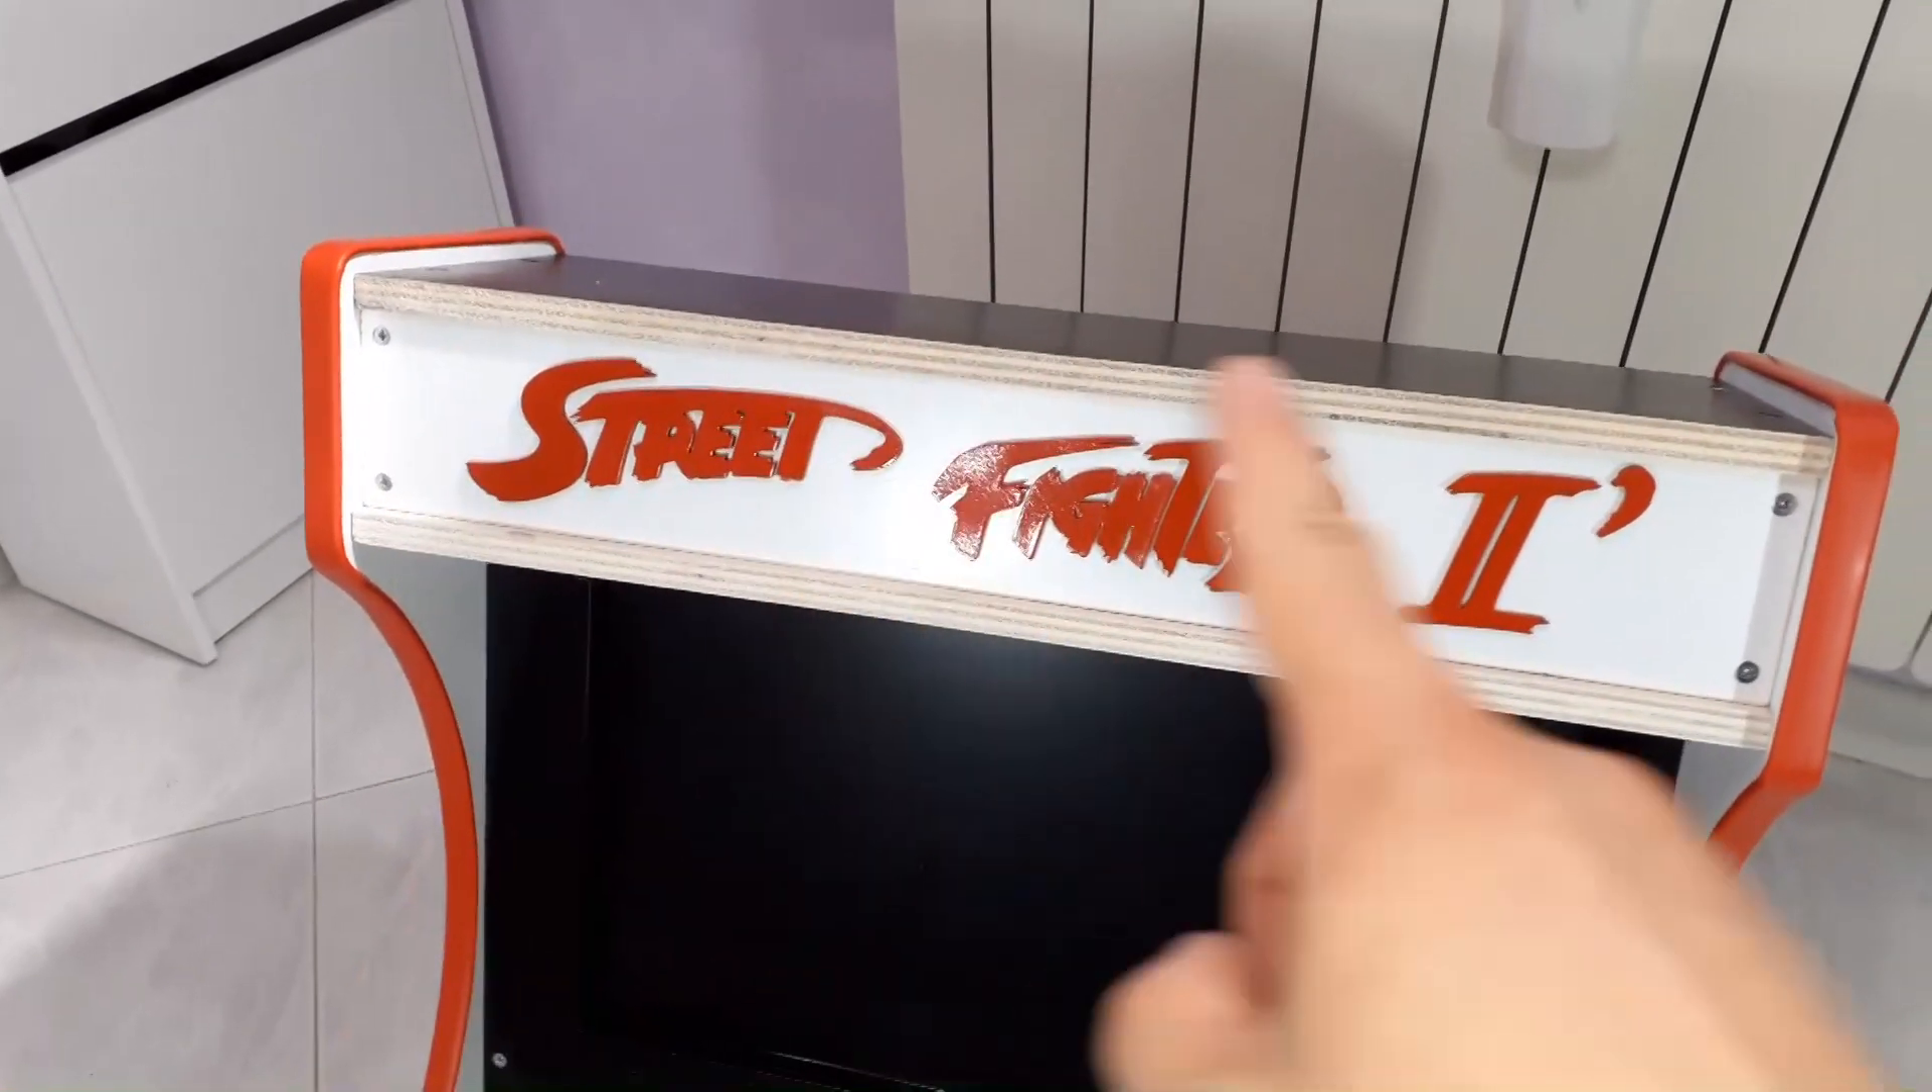Adesso si prosegue con l'inserimento delle bordature rosse che mancano qui sulla parte del logo street fighter.